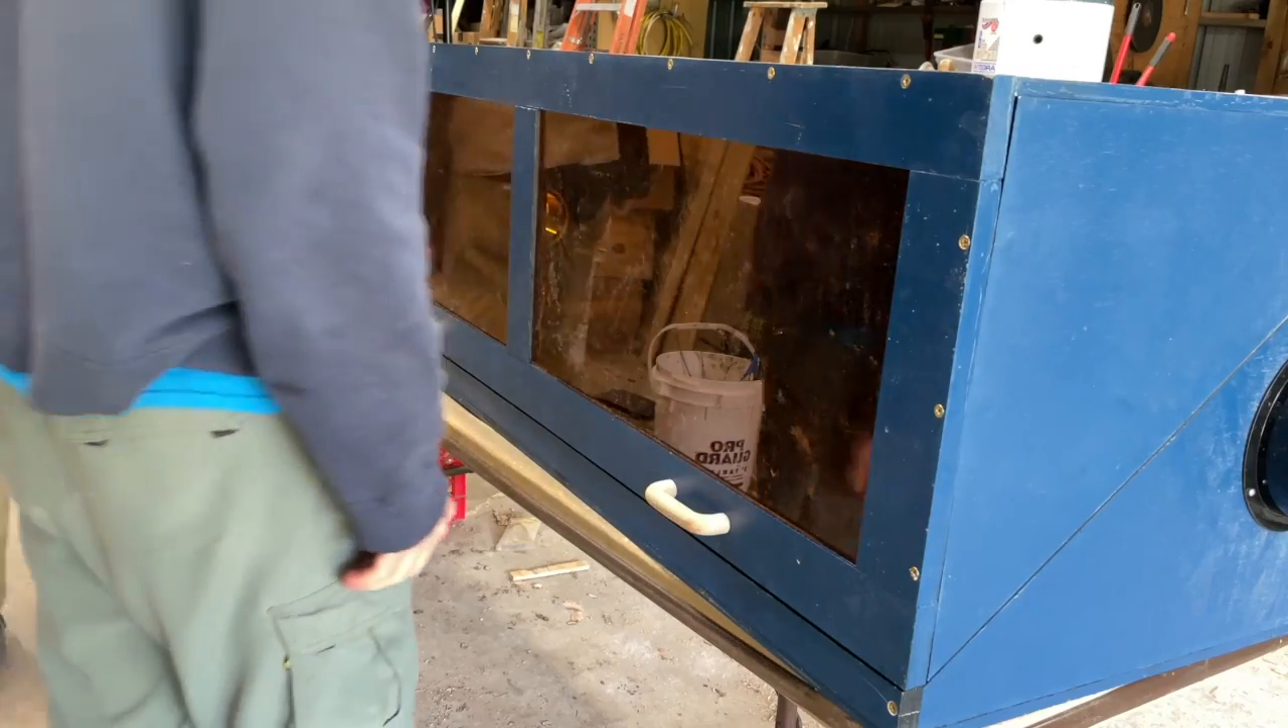Here's a look at the handles all on there installed and everything.